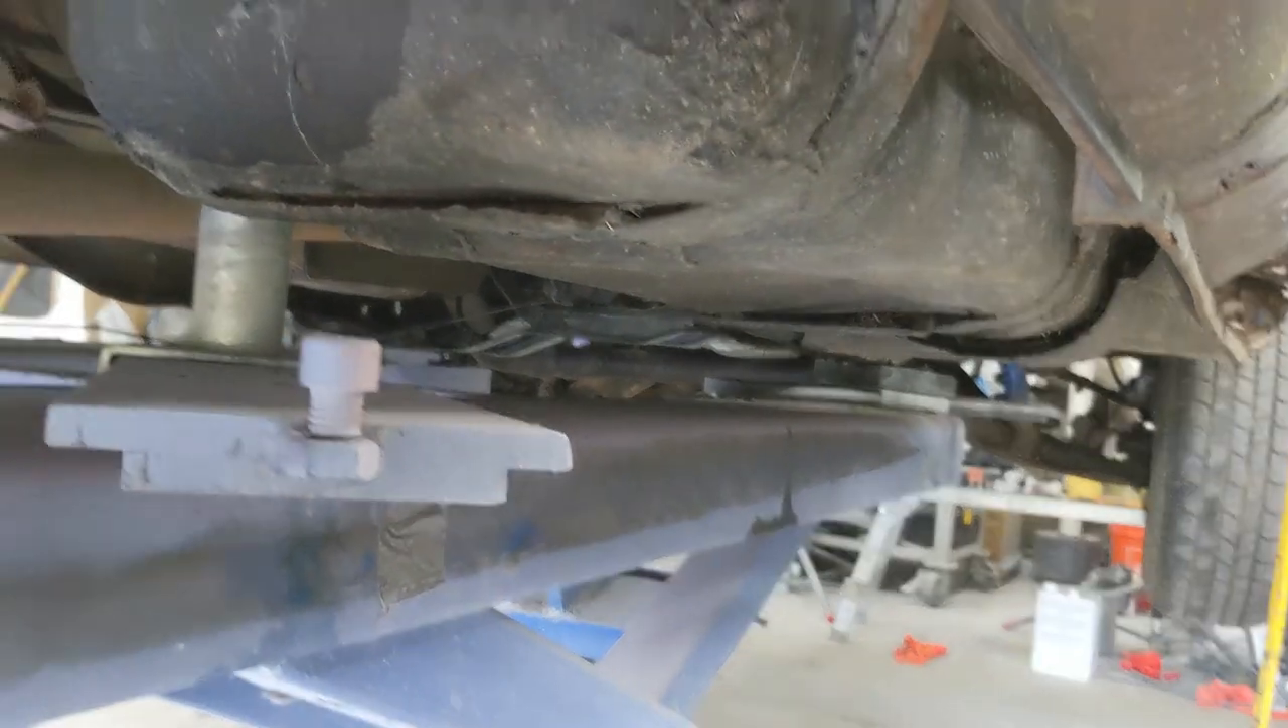I probably won't be able to get this tank out on the lift looking at it because my lift bars are right in the way.